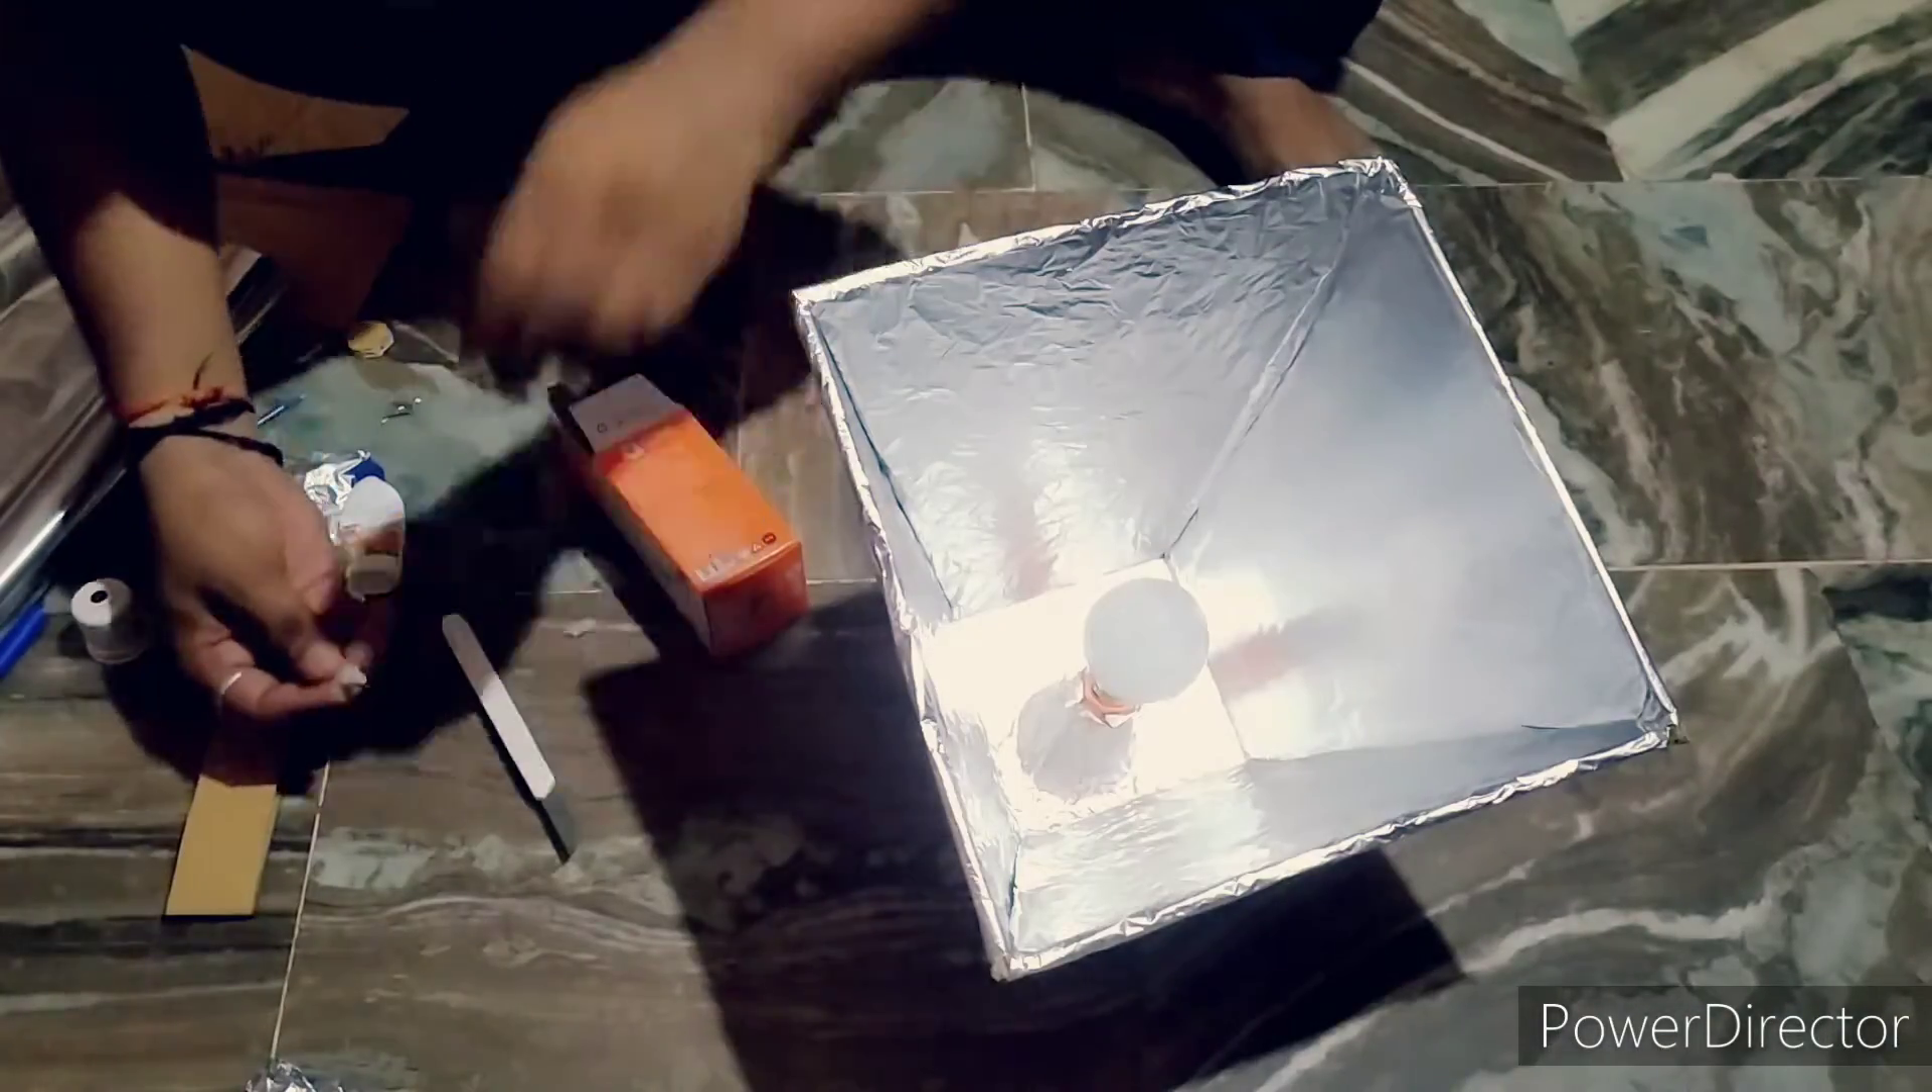ये हैं LED बल्ब चलिए इसे फिट करते हैं ये फिट हो चुका है दोस्तों।